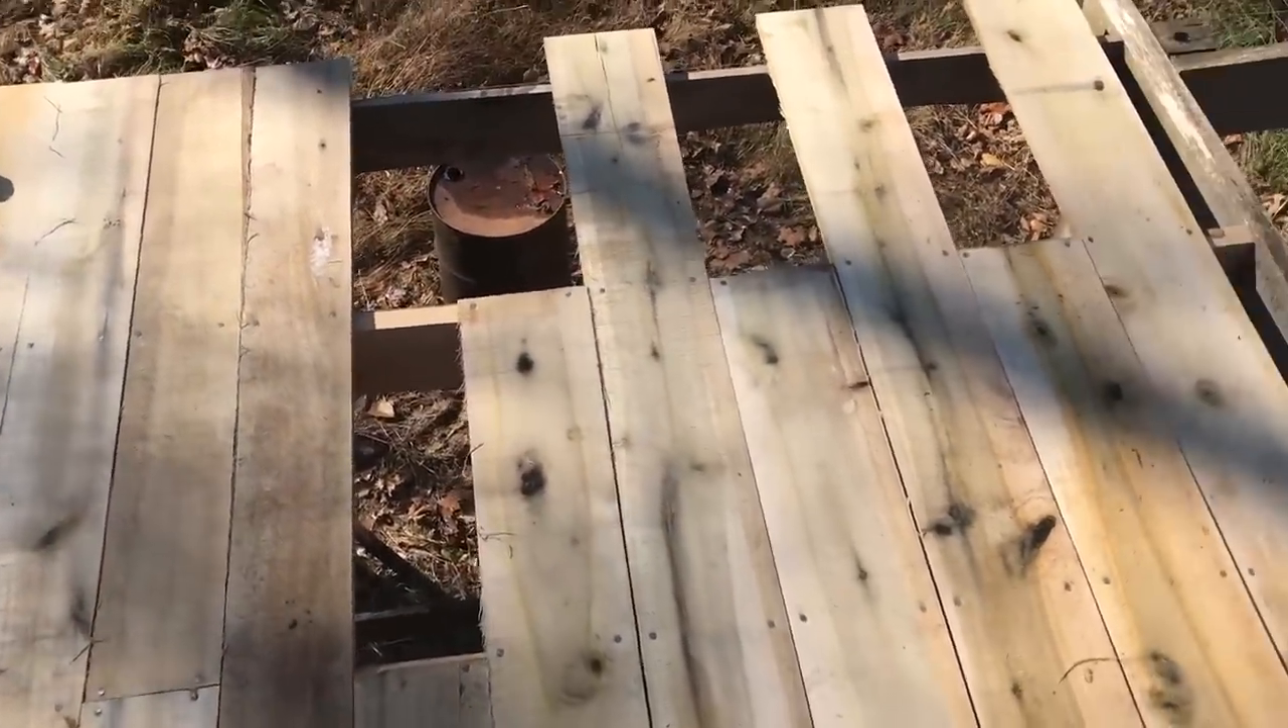As you can see, I staggered my boards to give it some more rigidity and just do the things I guess you're supposed to.